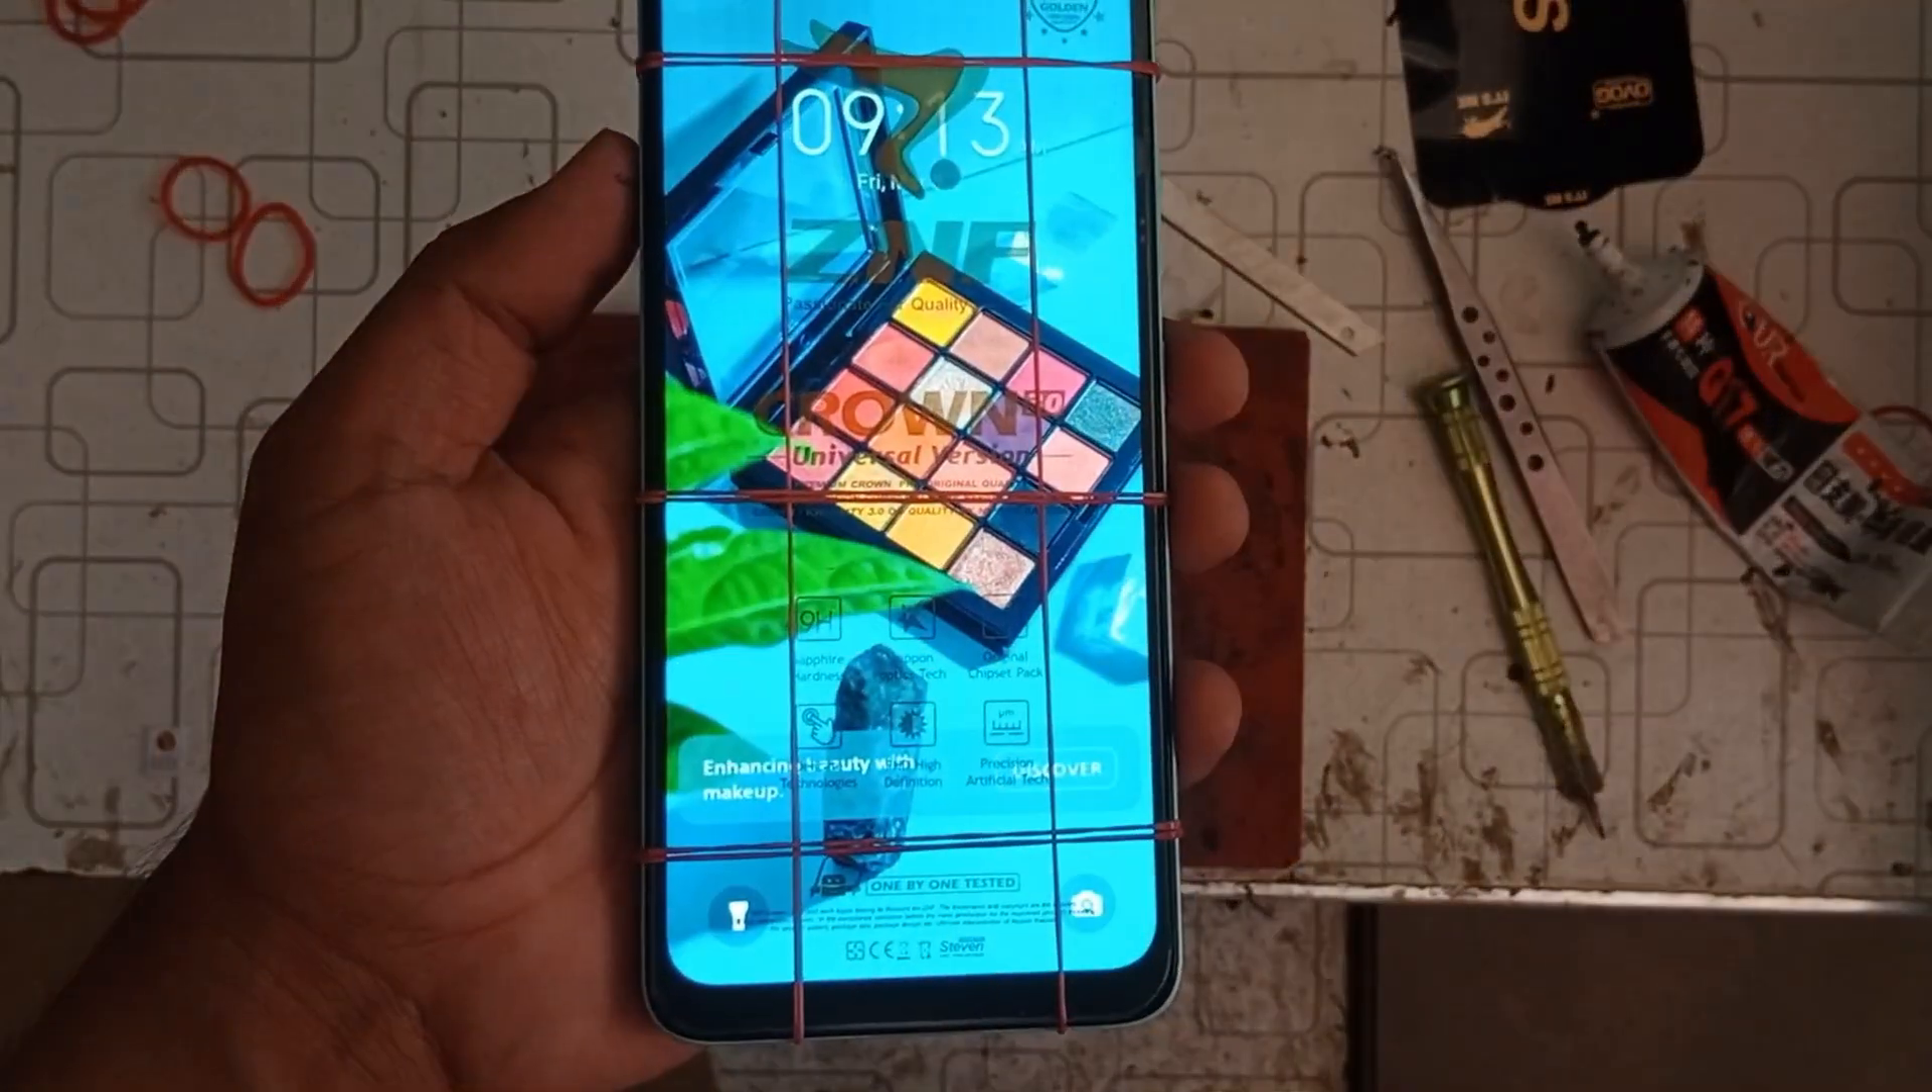یہاں پہ جو میرا ڈسپلی وہ مکمل طور پر لگ چکا اور فون مکمل طور پر بند ہو چکا۔